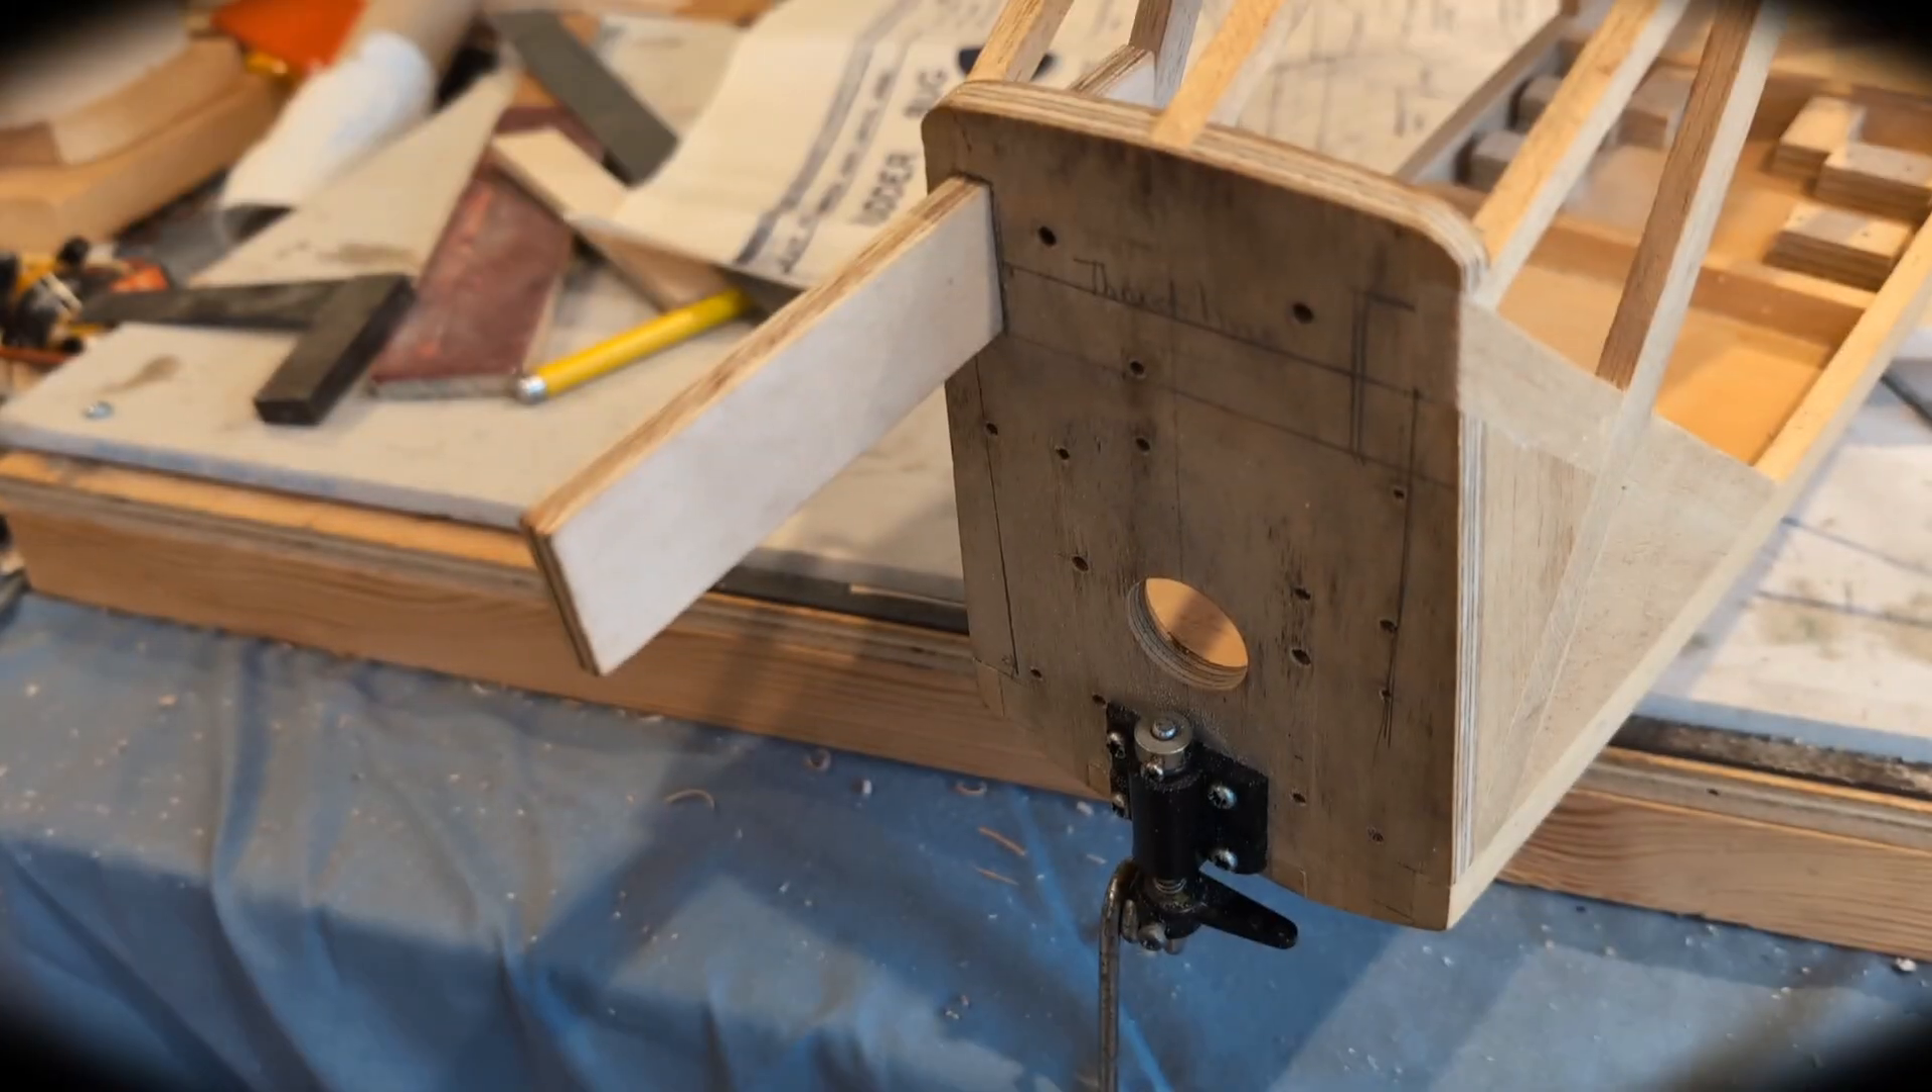That's one bearer cut and in place.